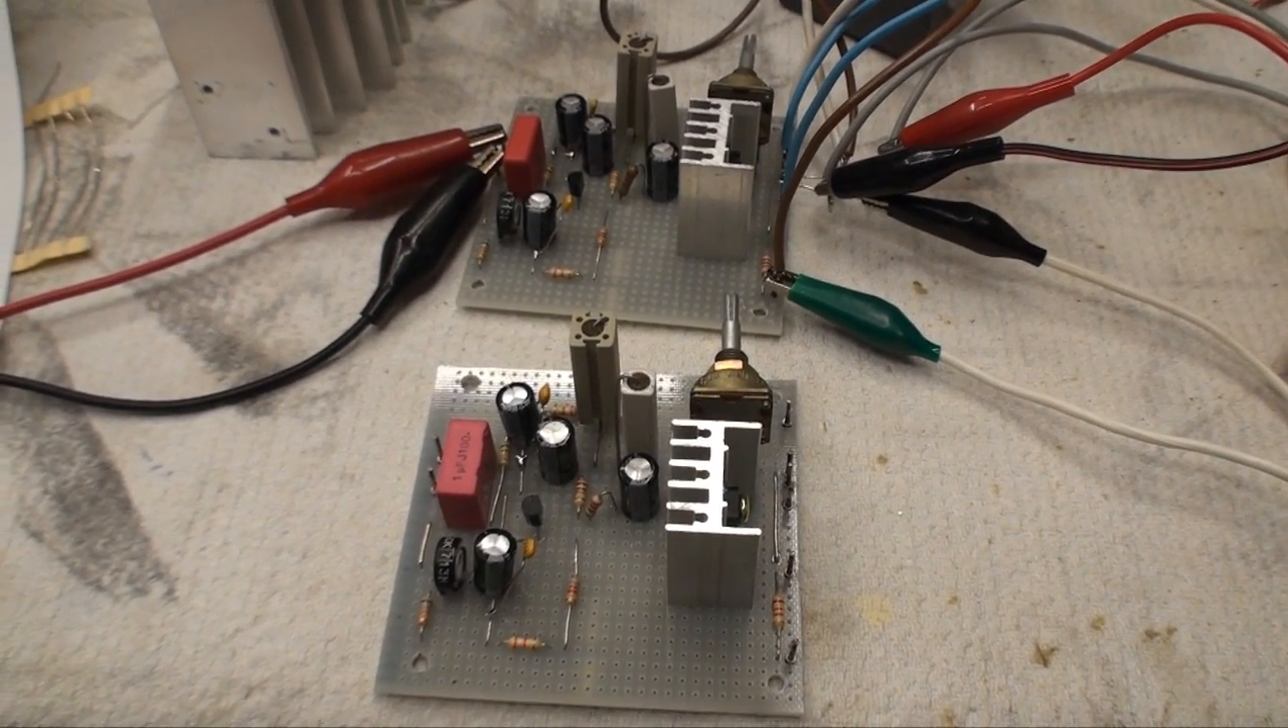Made some progress as you can see I have completed the driver board for the second channel because obviously this is going to become a stereo amplifier.